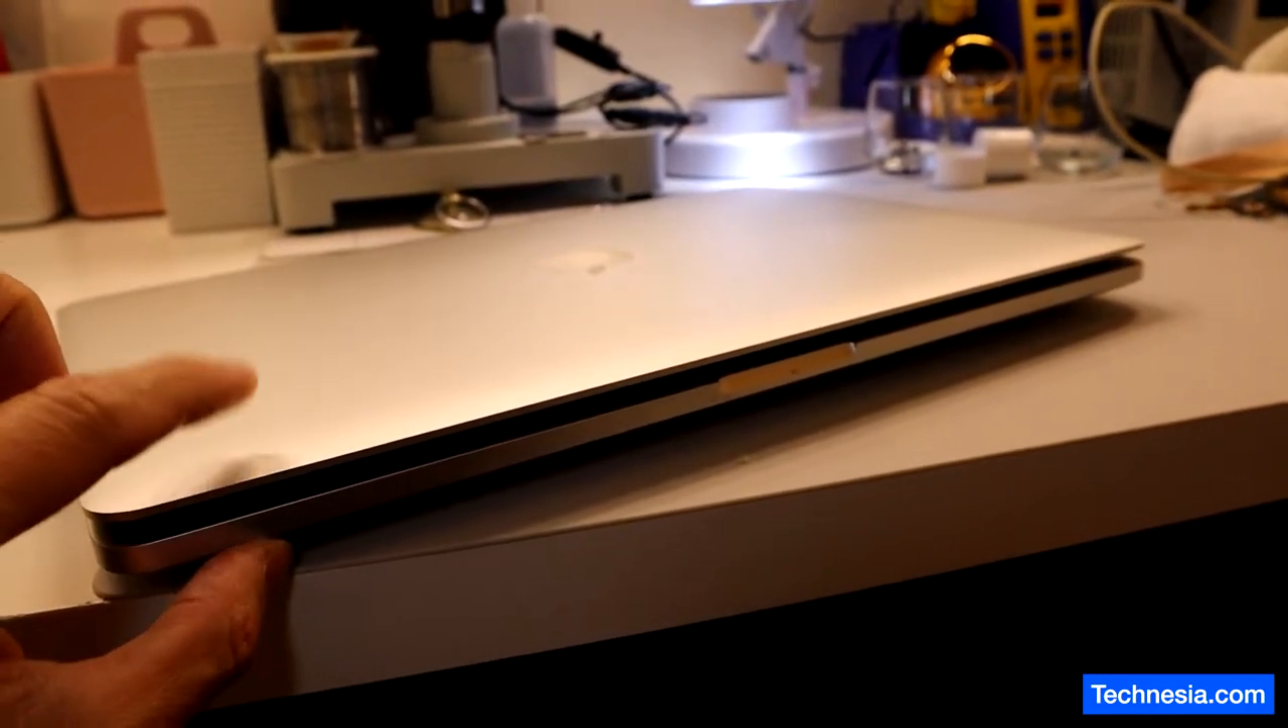The MacBook won't close all the way and it seems like something is pushing the MacBook up.